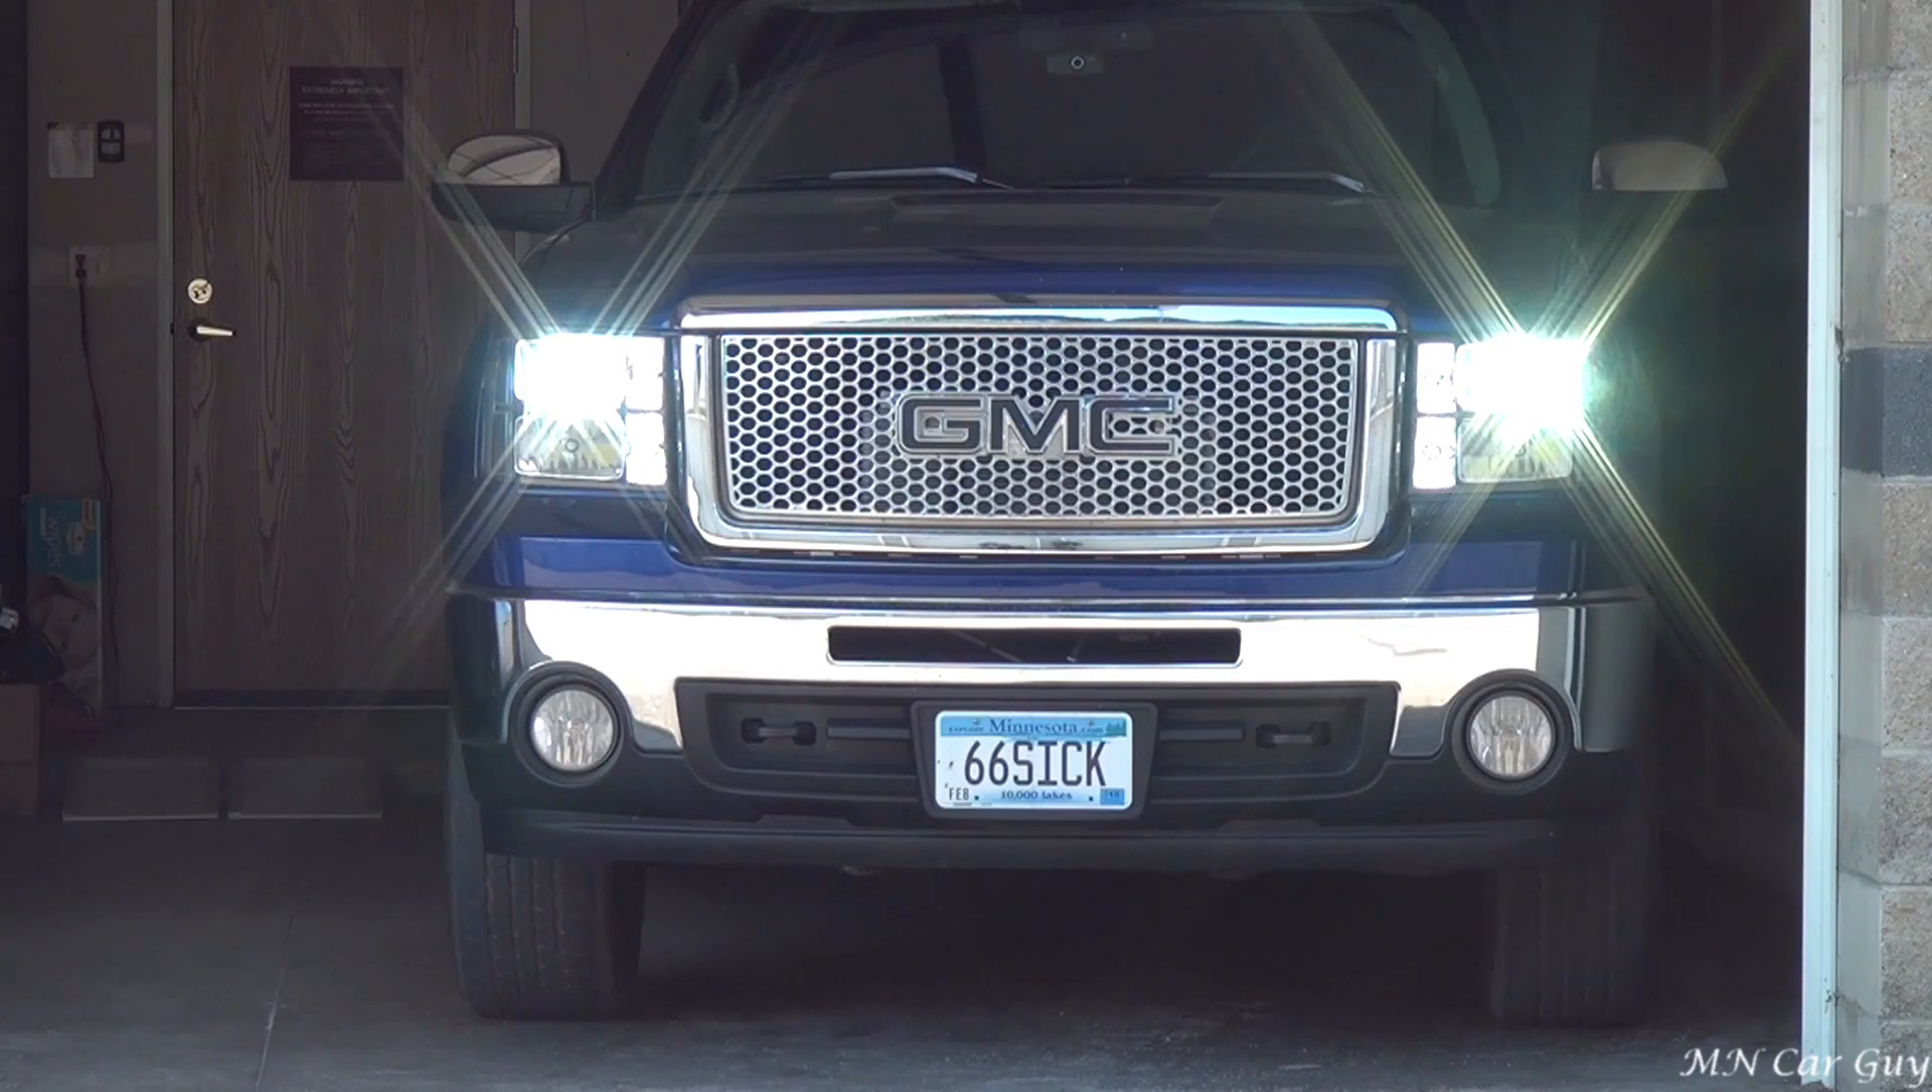That's the final product. Both of the LEDs are installed.